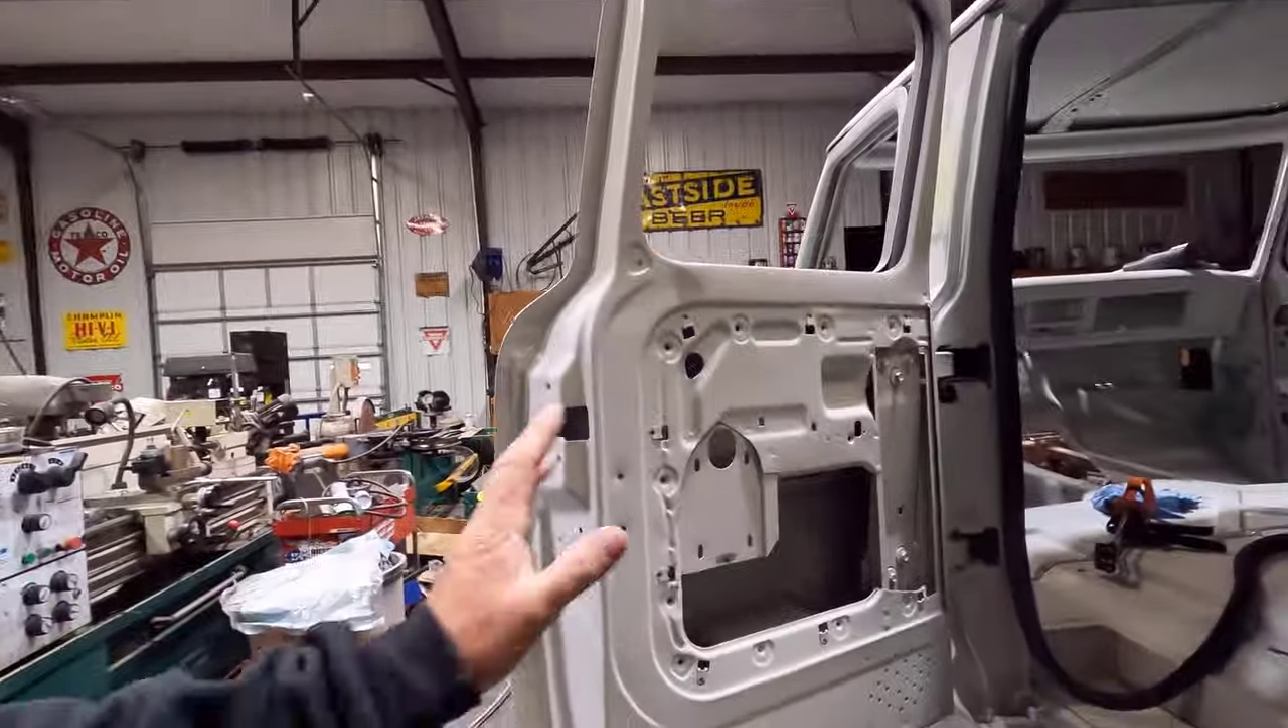Now I do have the doors started to hang on here because, uh, I'm waiting on that seam sealer here.